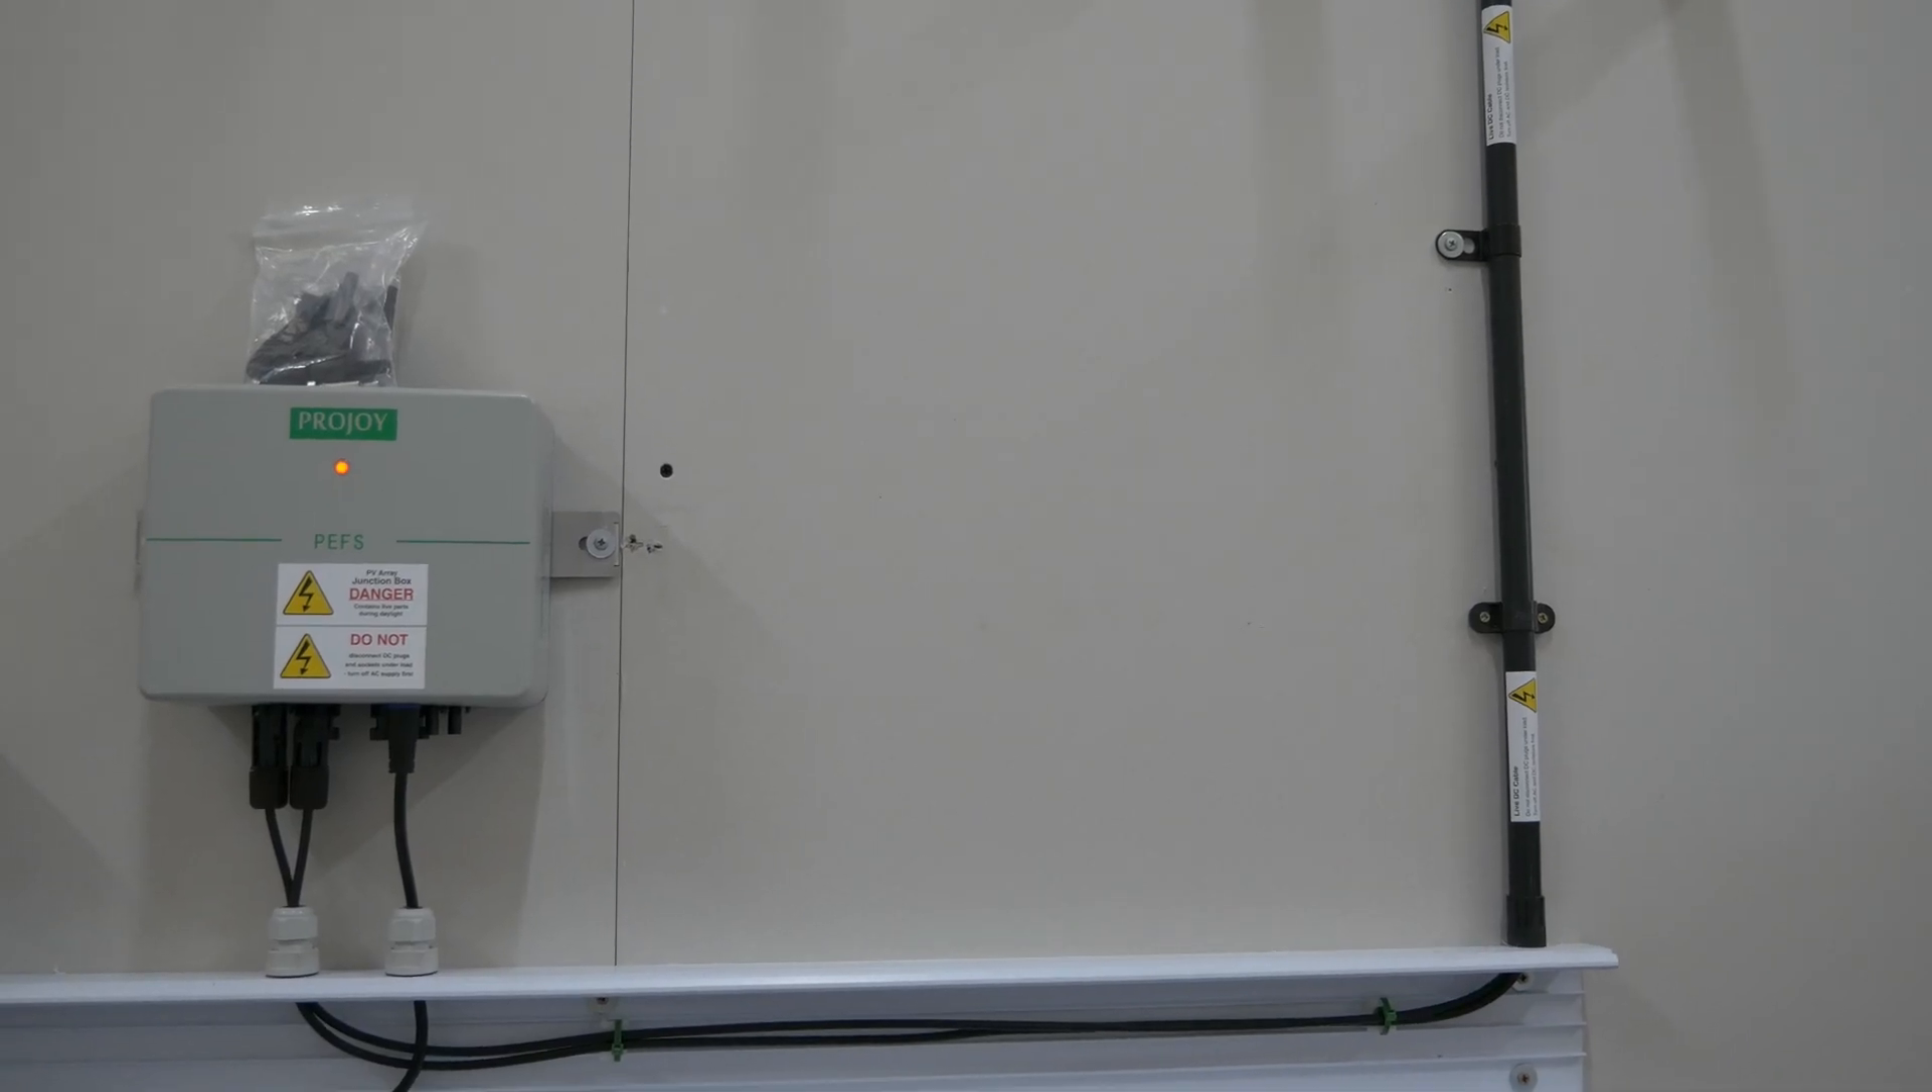So we've got some labels on to the bits of equipment now.